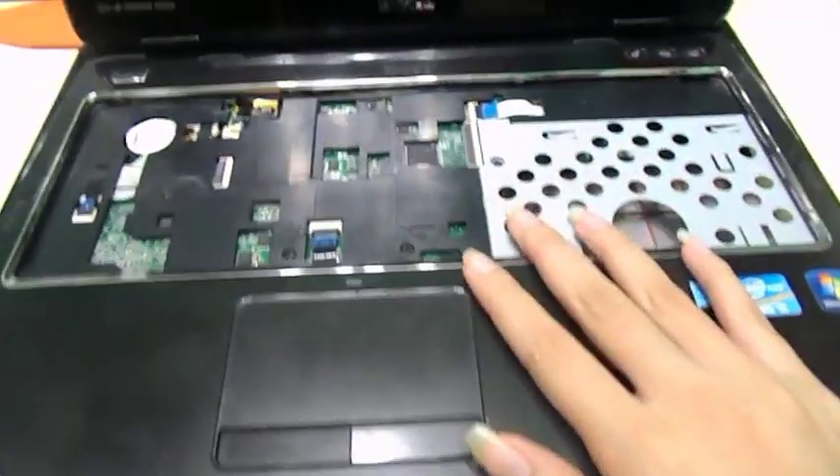Now, as you see right here, the keyboard is gone.